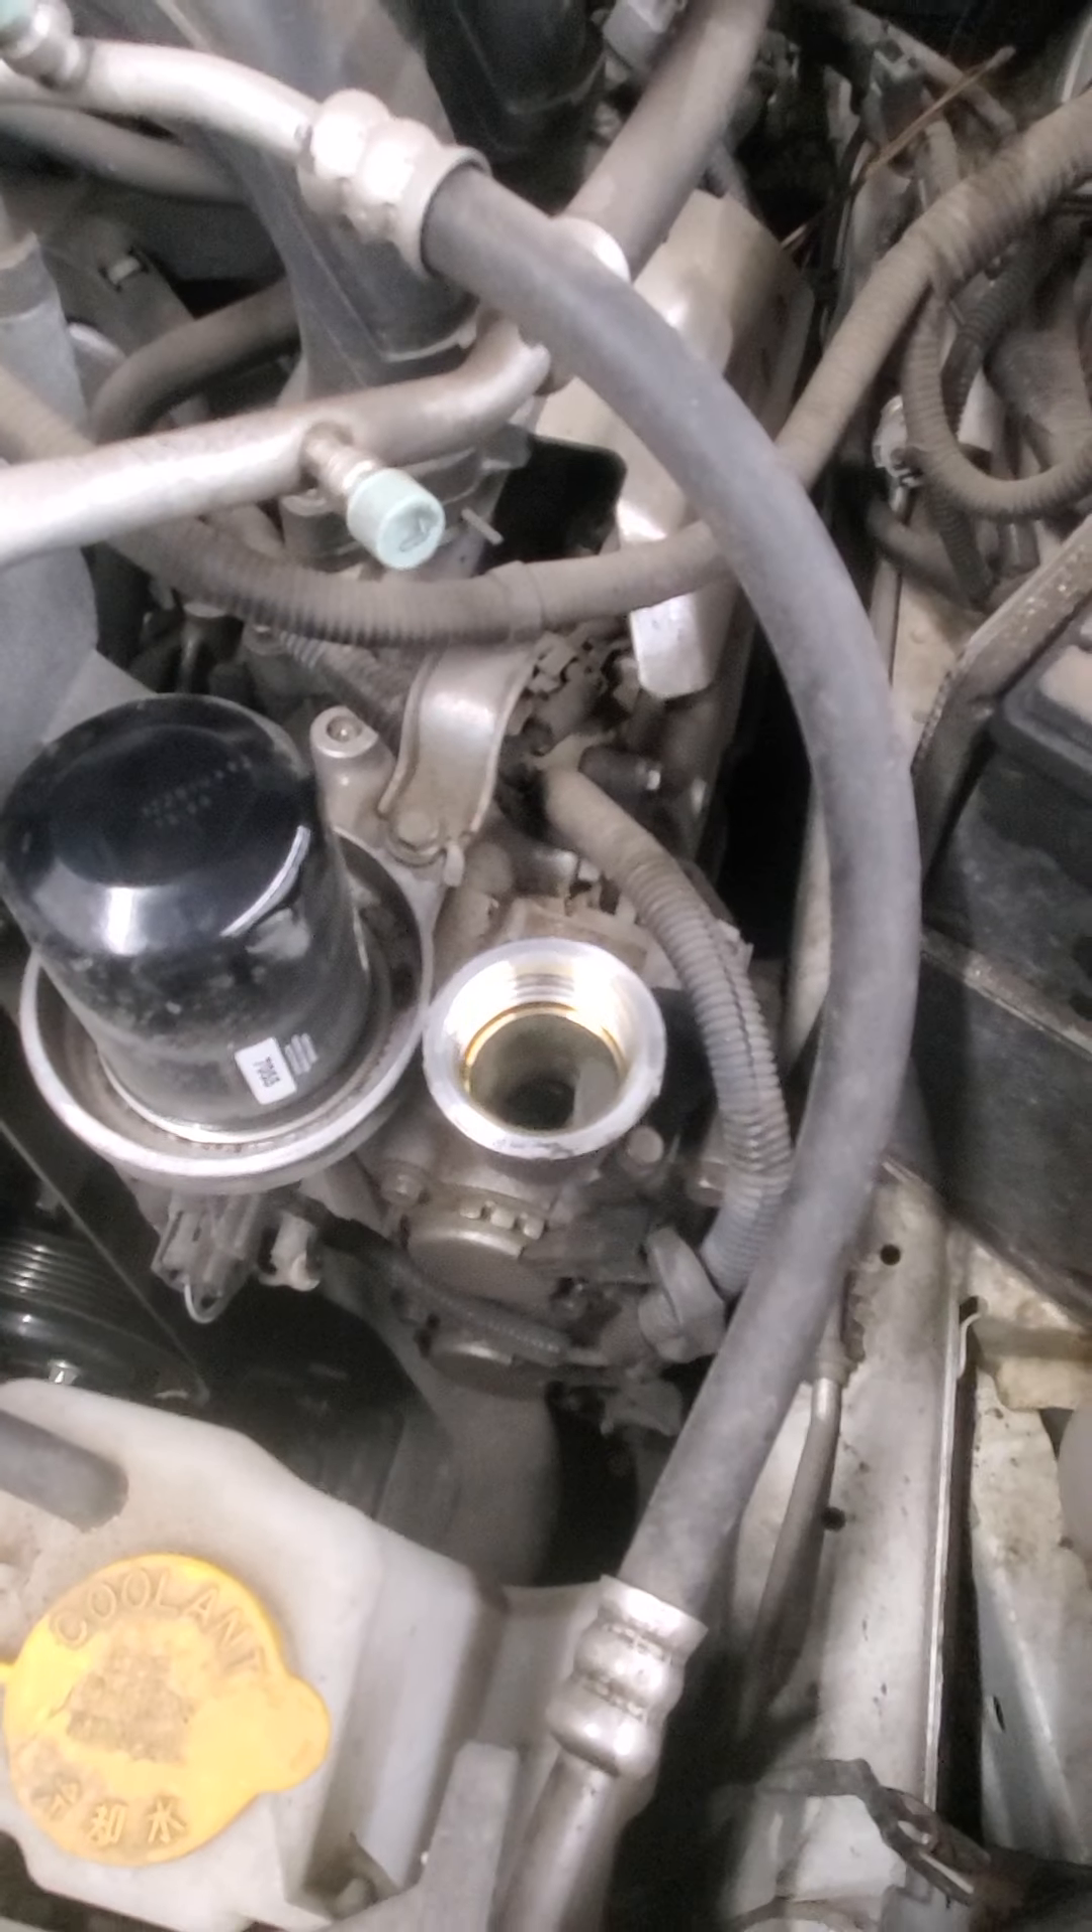So I removed the cap so I can have the oil drain quicker.